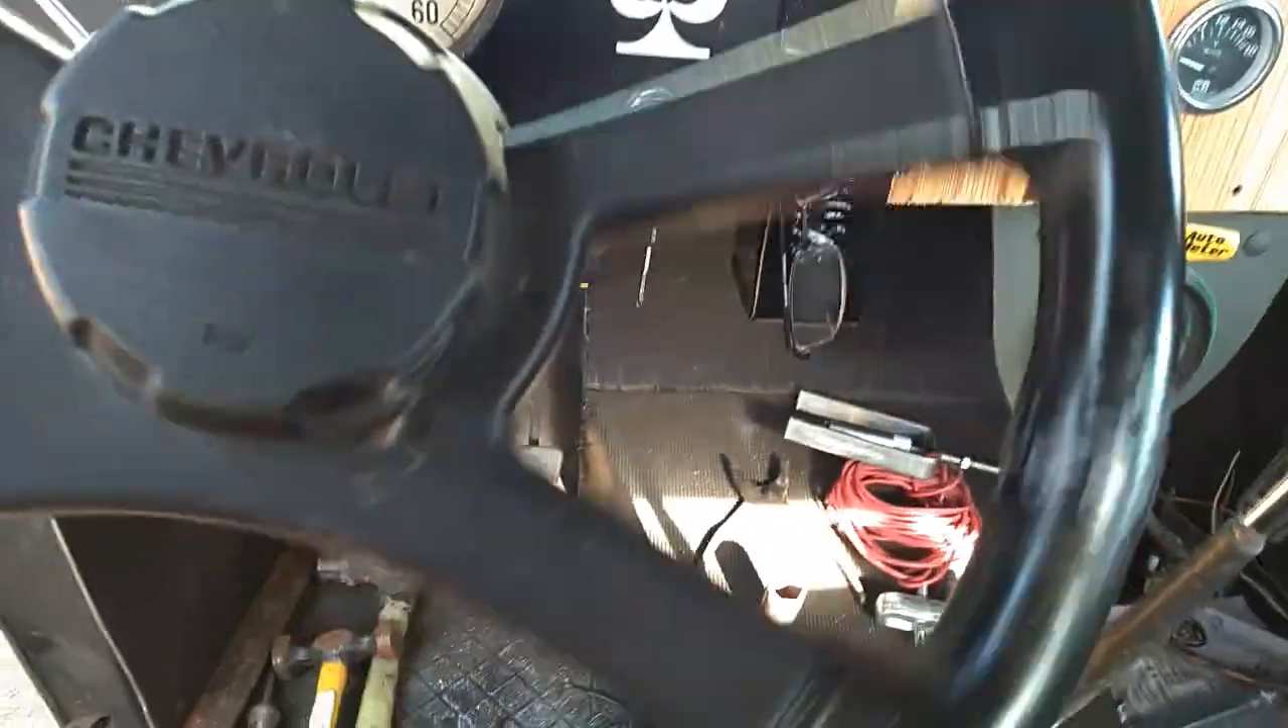Well here we go got the steering wheel back on and I got the steering lock ground out of it.